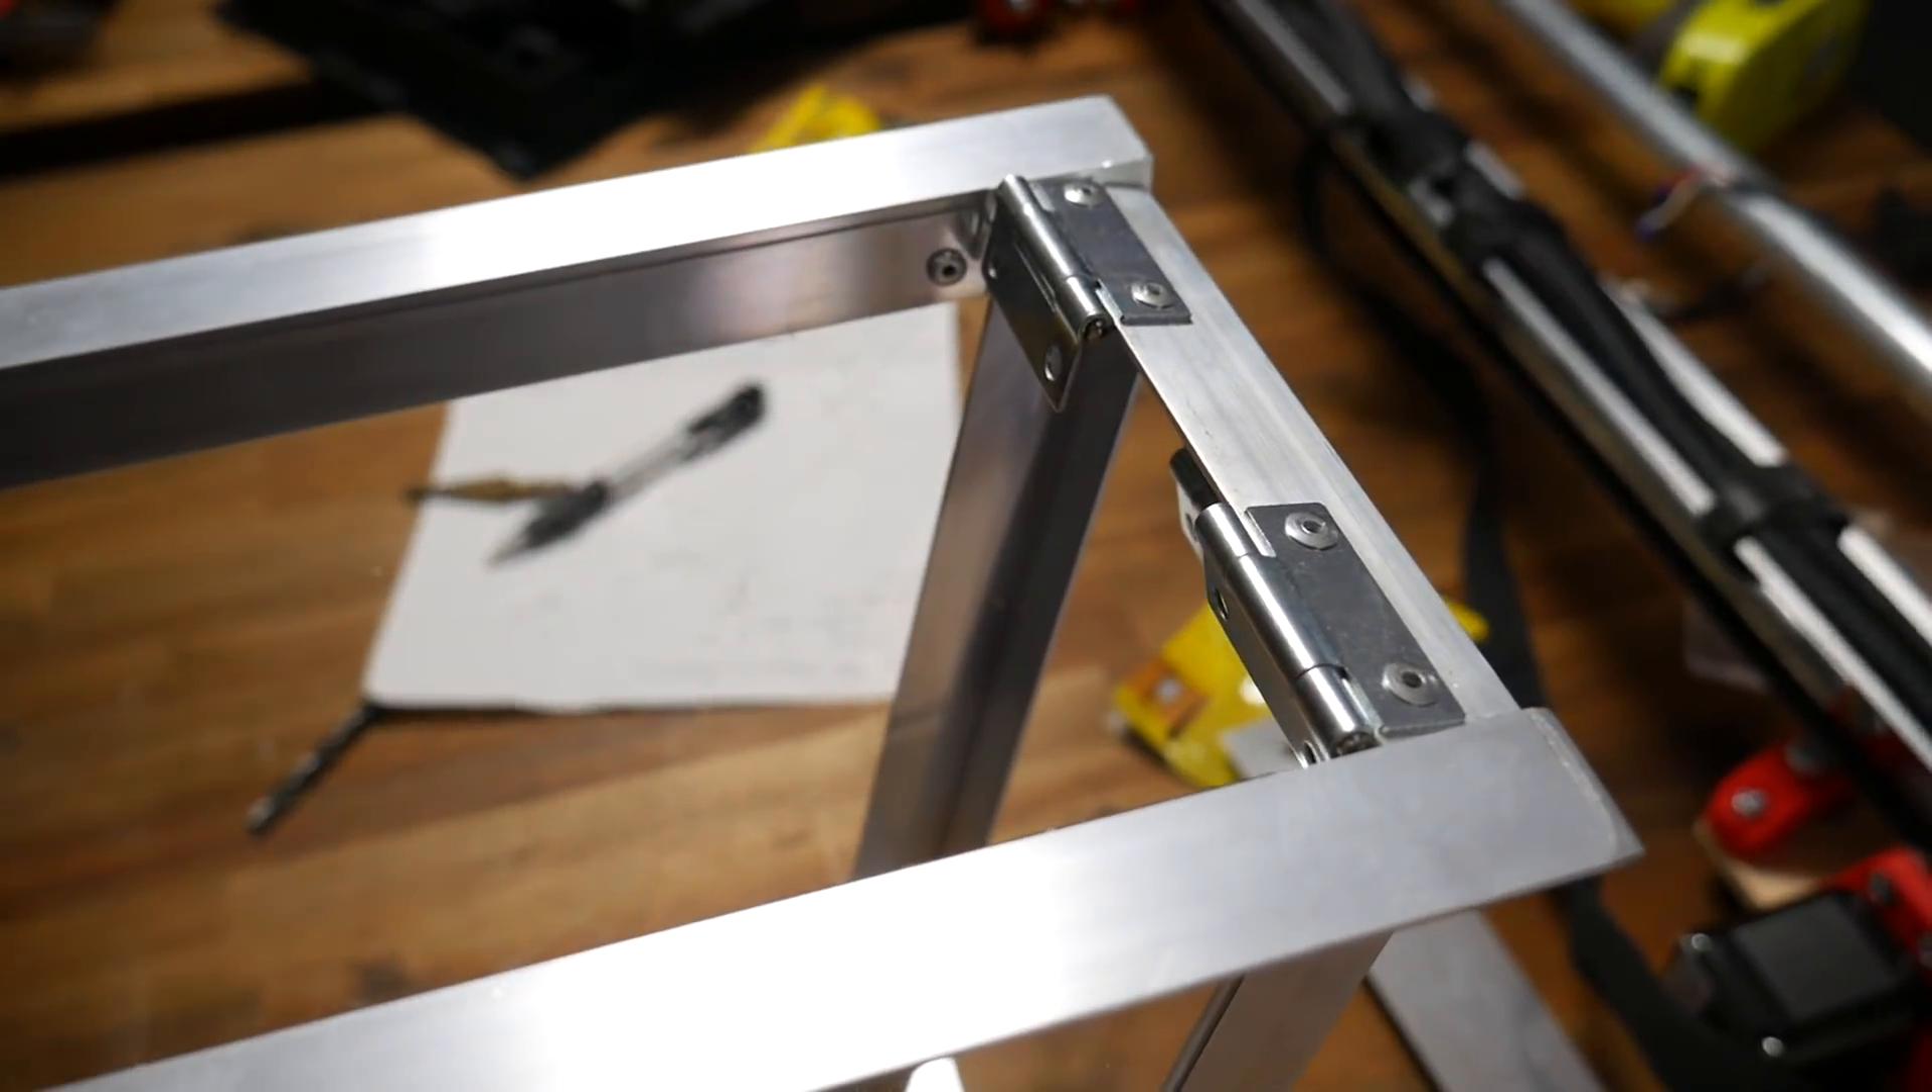Next I riveted a series of small hinges on the top and sides of the machine.